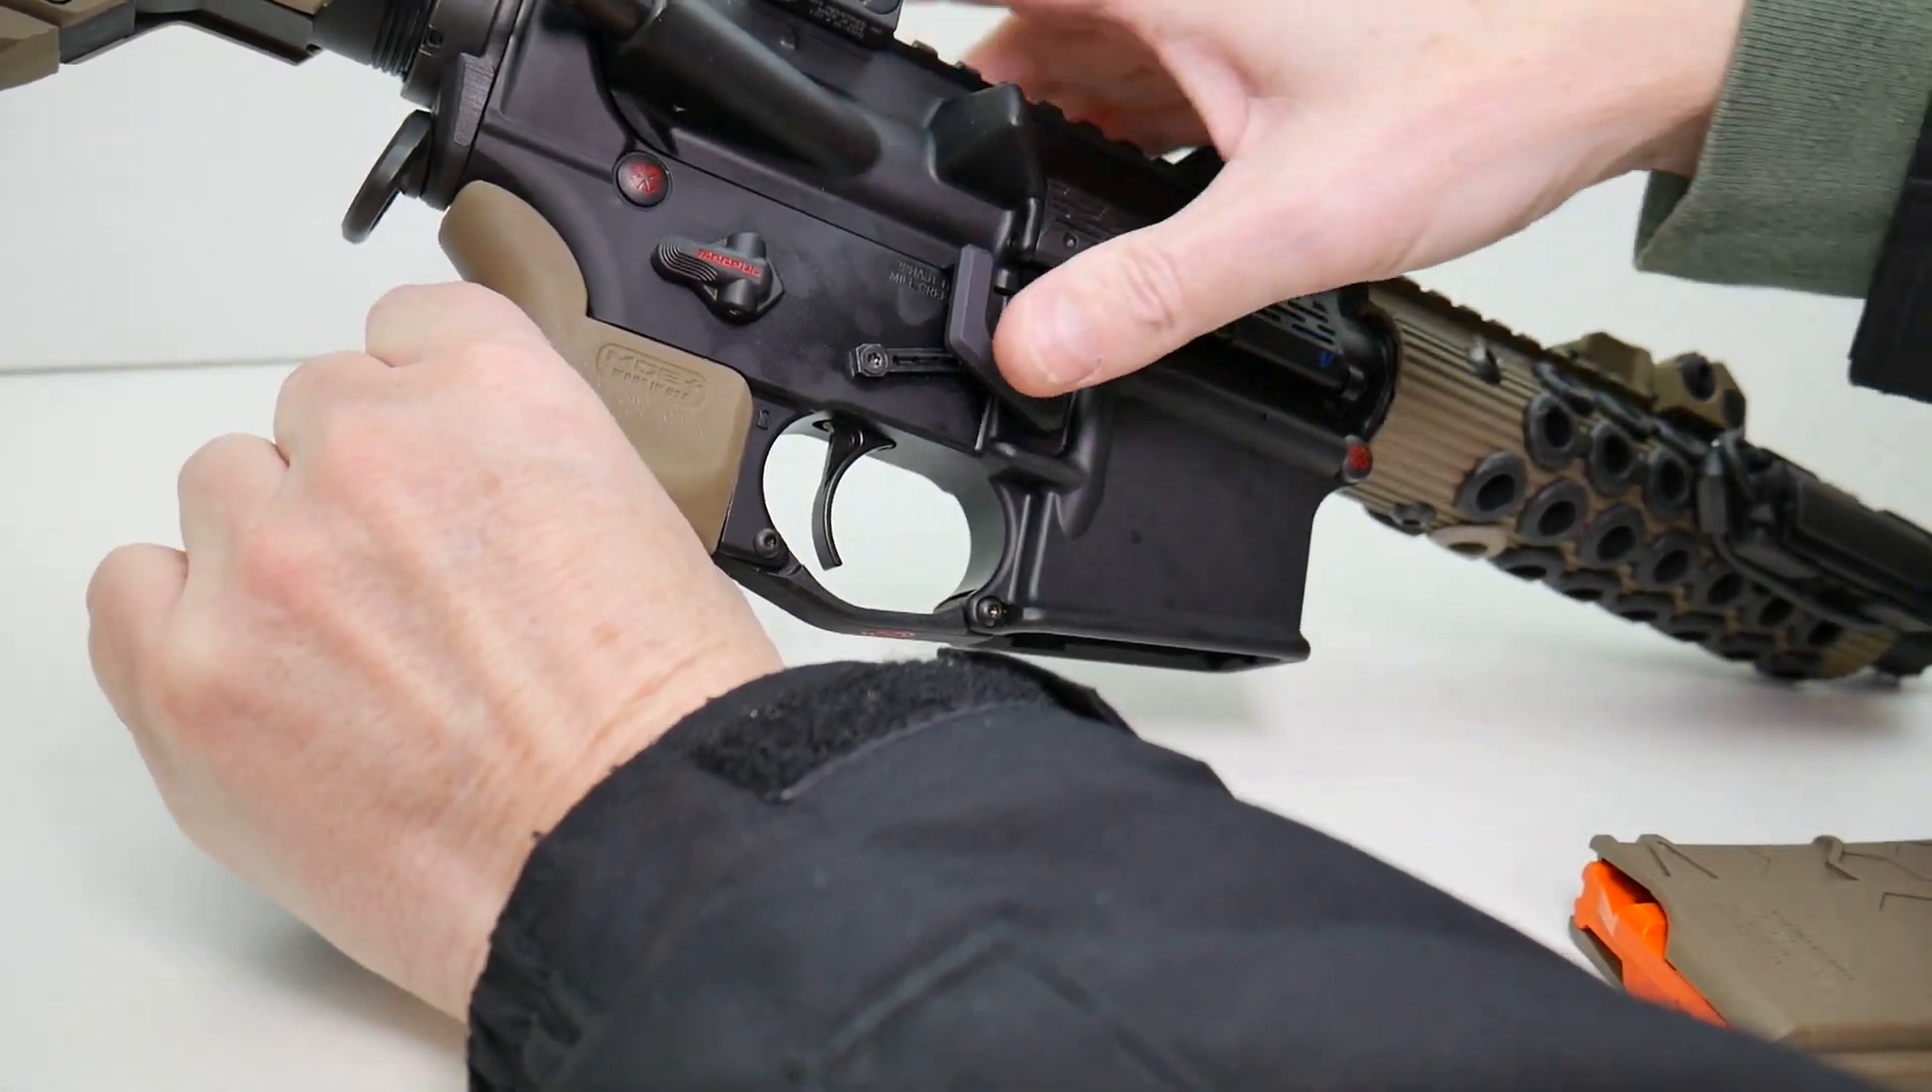I have the upper installed on the lower.